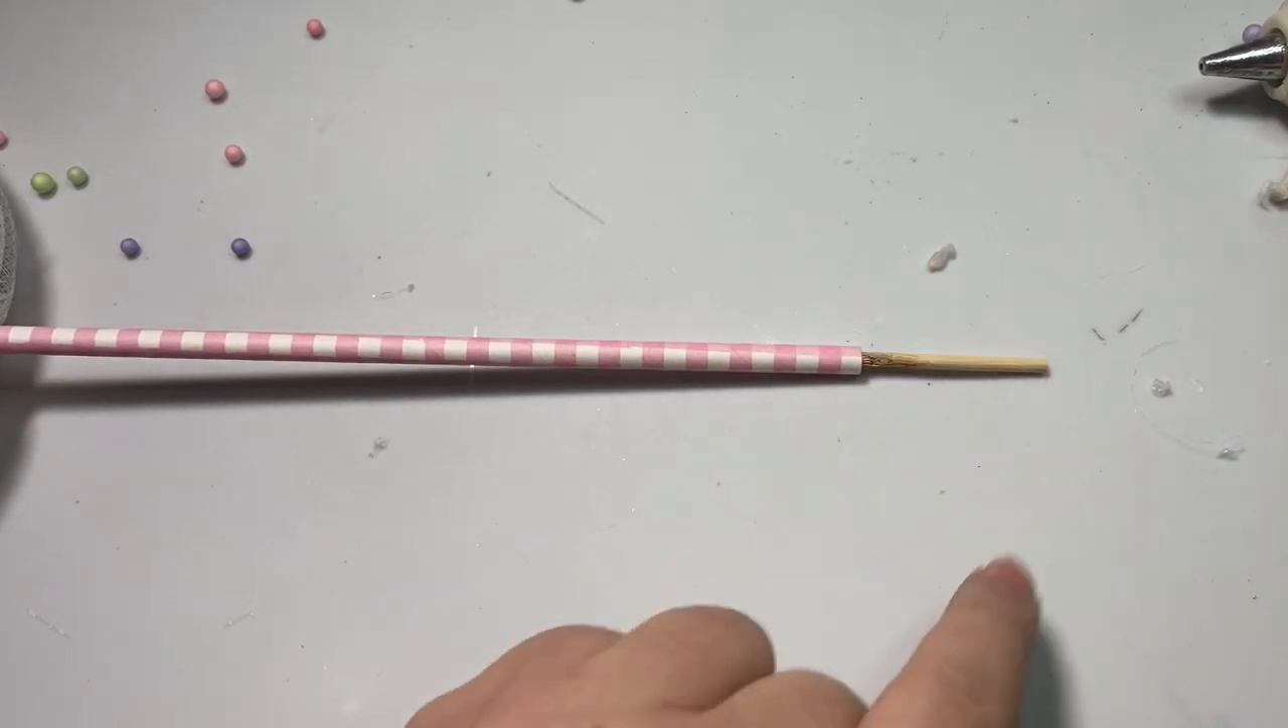And then you can see that I've got a little bit of extra space, a little bit of this skewer showing.